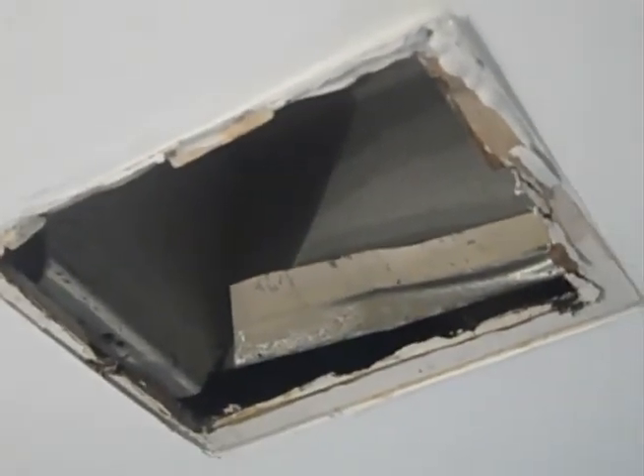We took it off and you can see that there's gaping holes where the duct meets the sheetrock.